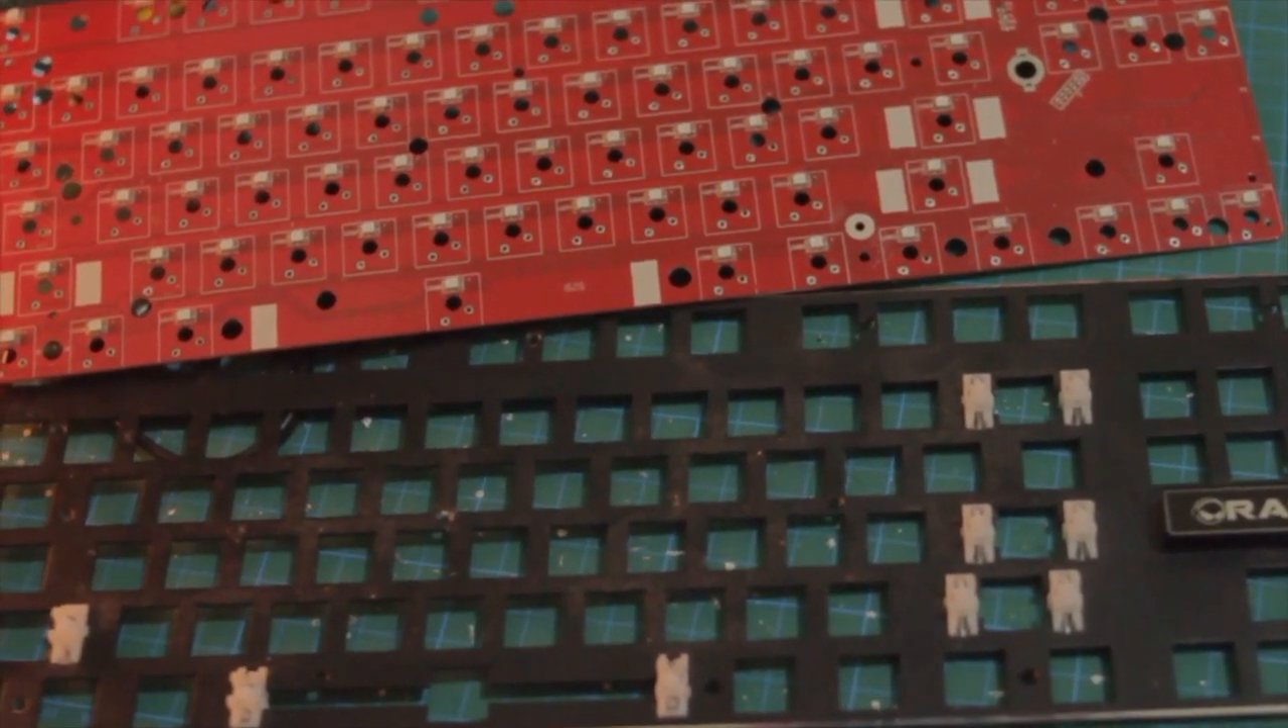All the switches are now removed so we have our aluminum plate and our pcb.